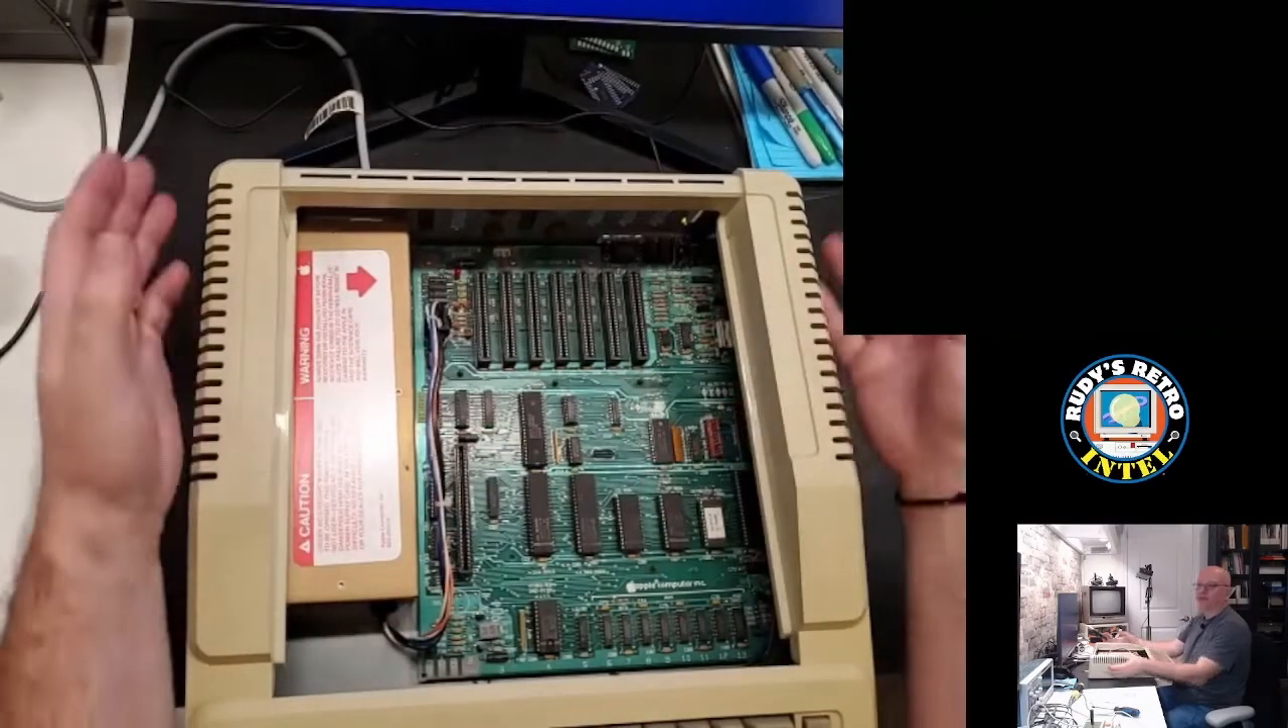Okay, so I've opened up the case on the Apple IIe and removed the cards.